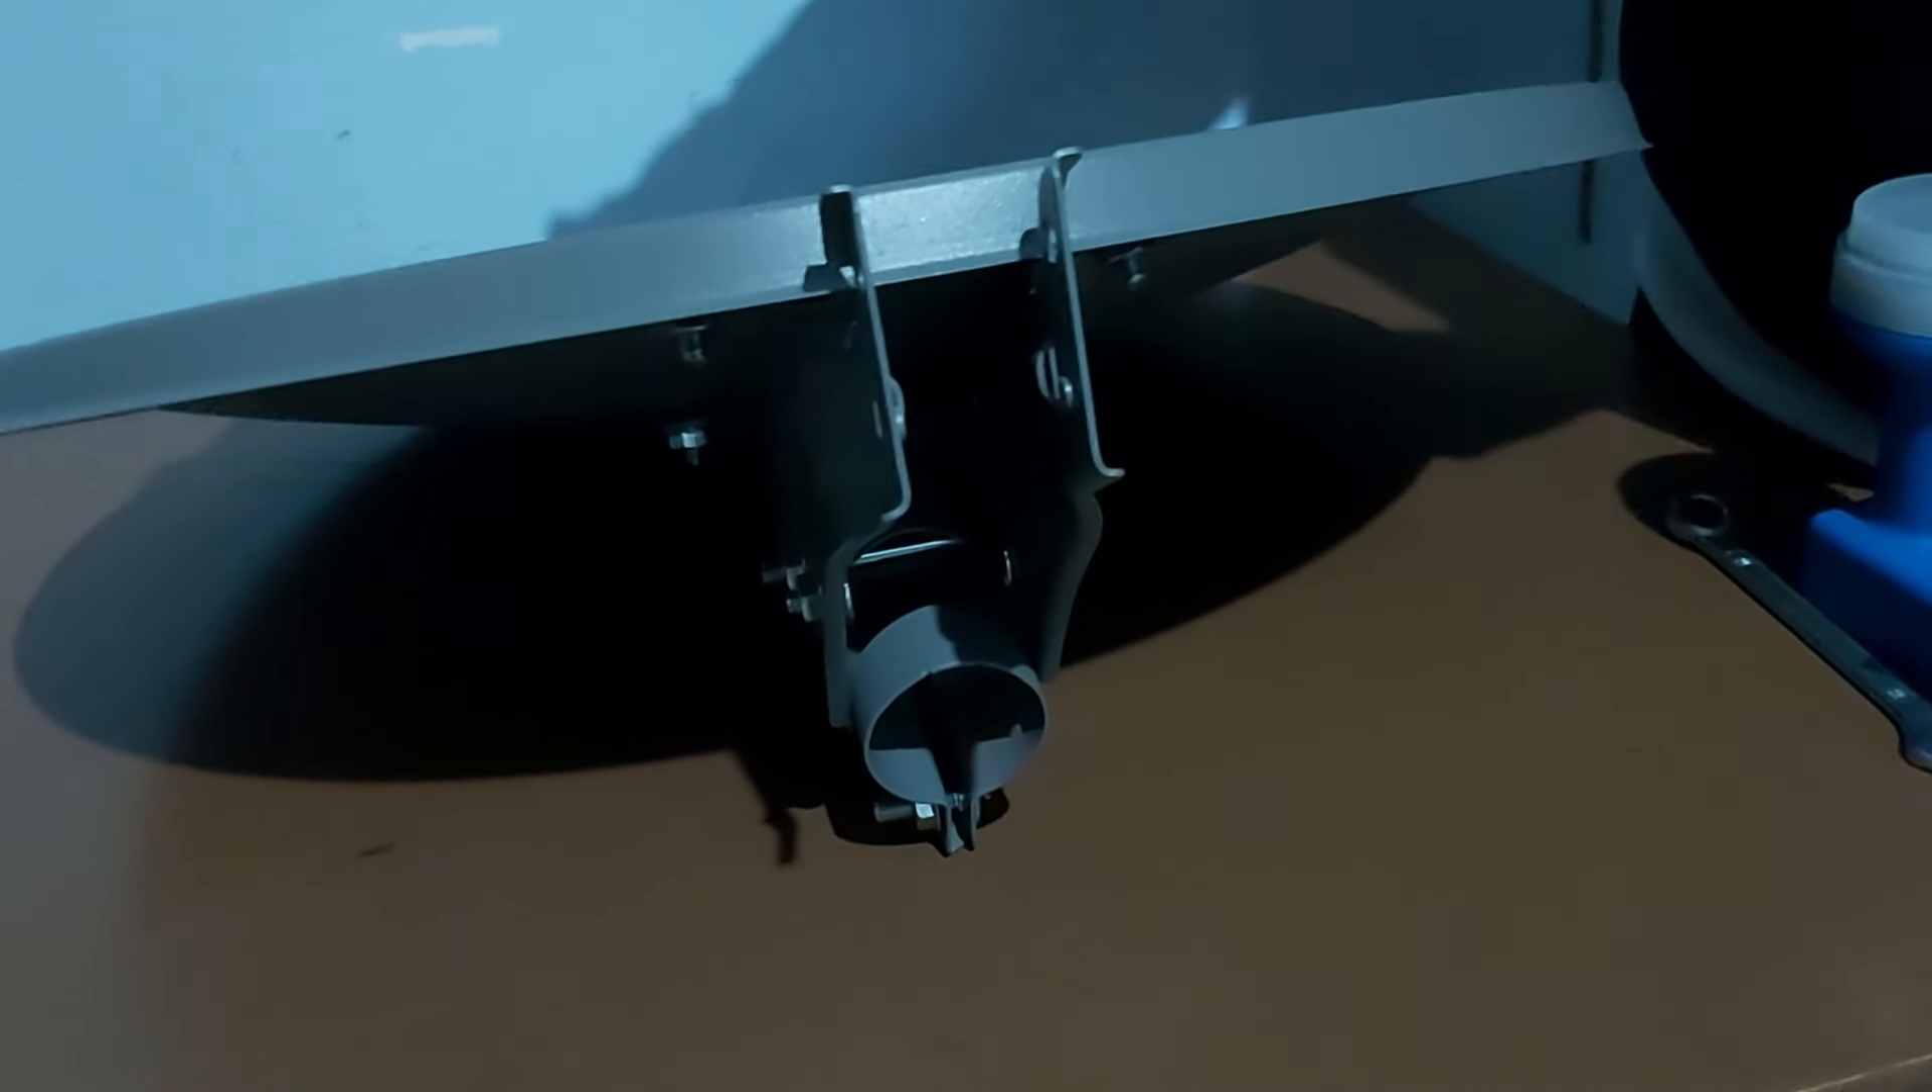Y ya tenemos colocado lo que es el soporte en el plato.